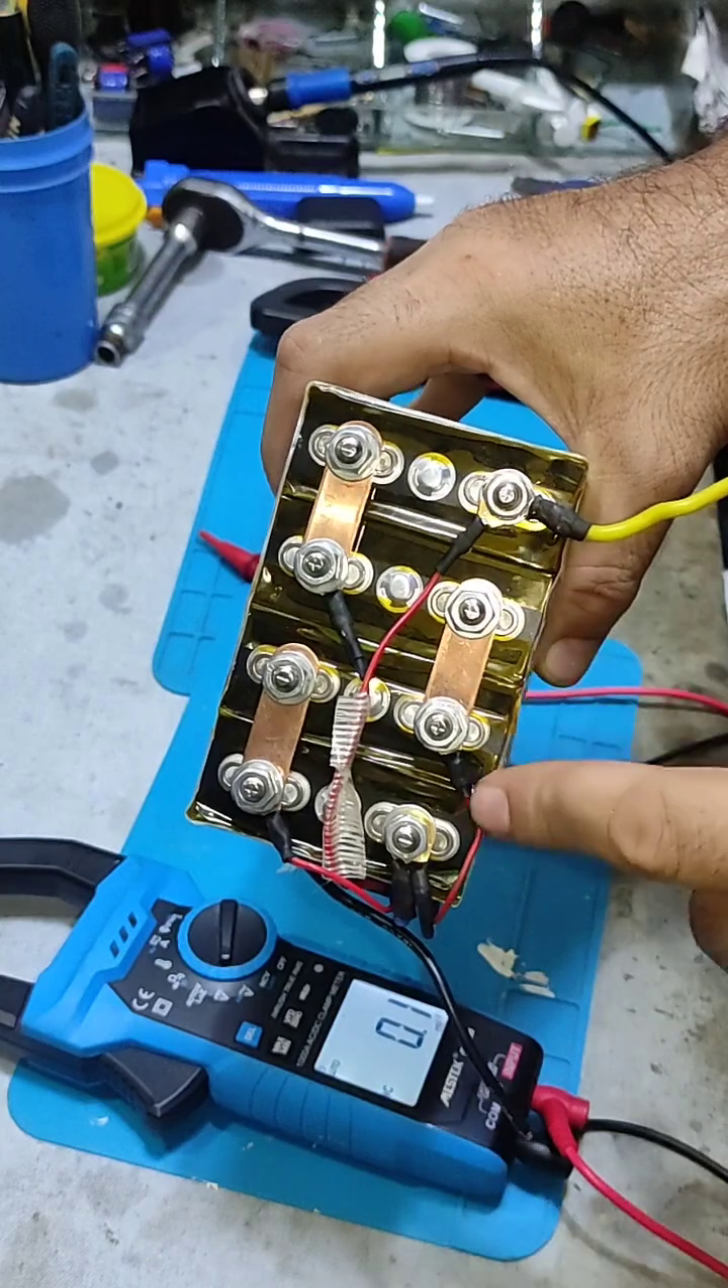The bus bar is installed all cables are very perfectly connected.